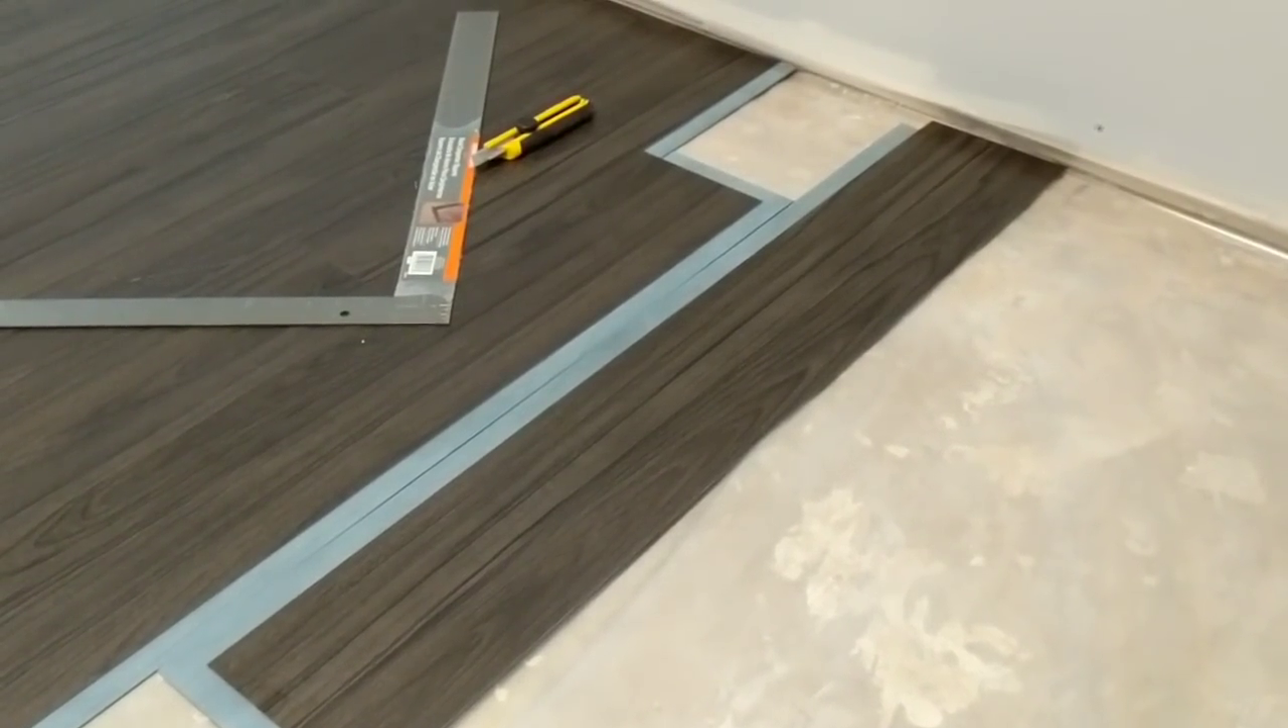I've matched the blue end to the blue end there or I should say side blue side to blue side.